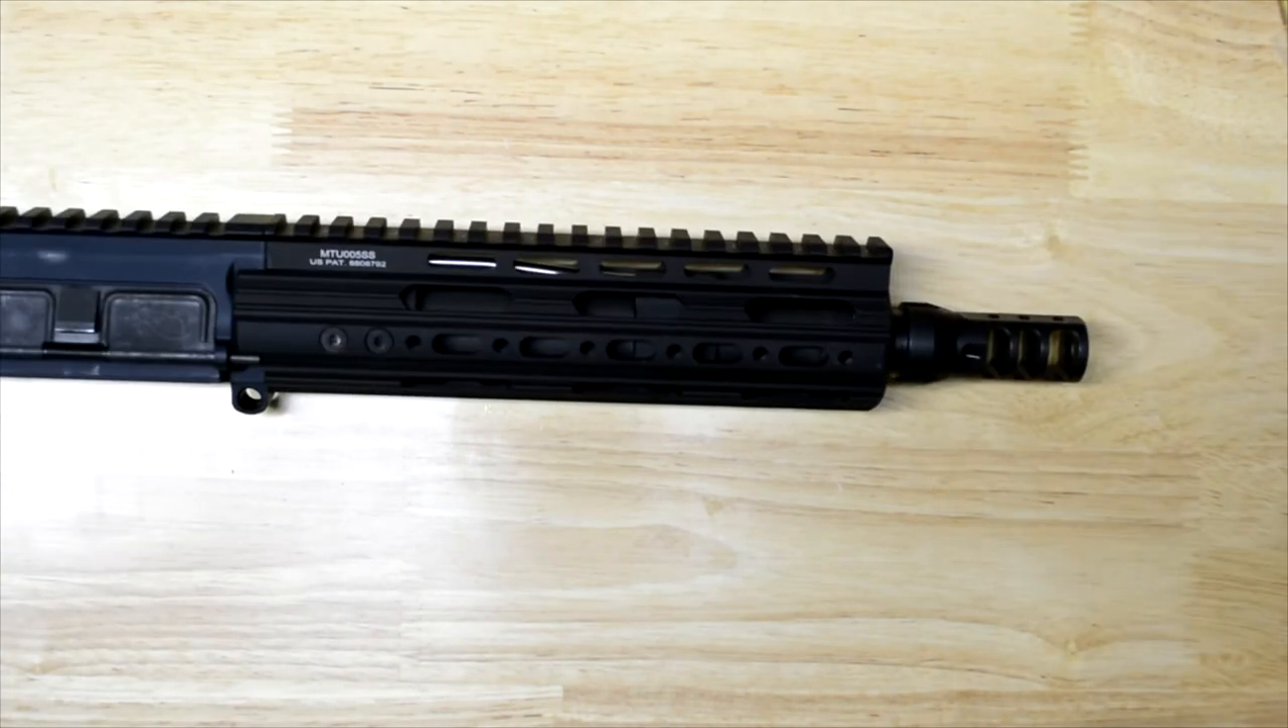We got that hand guard put back on.